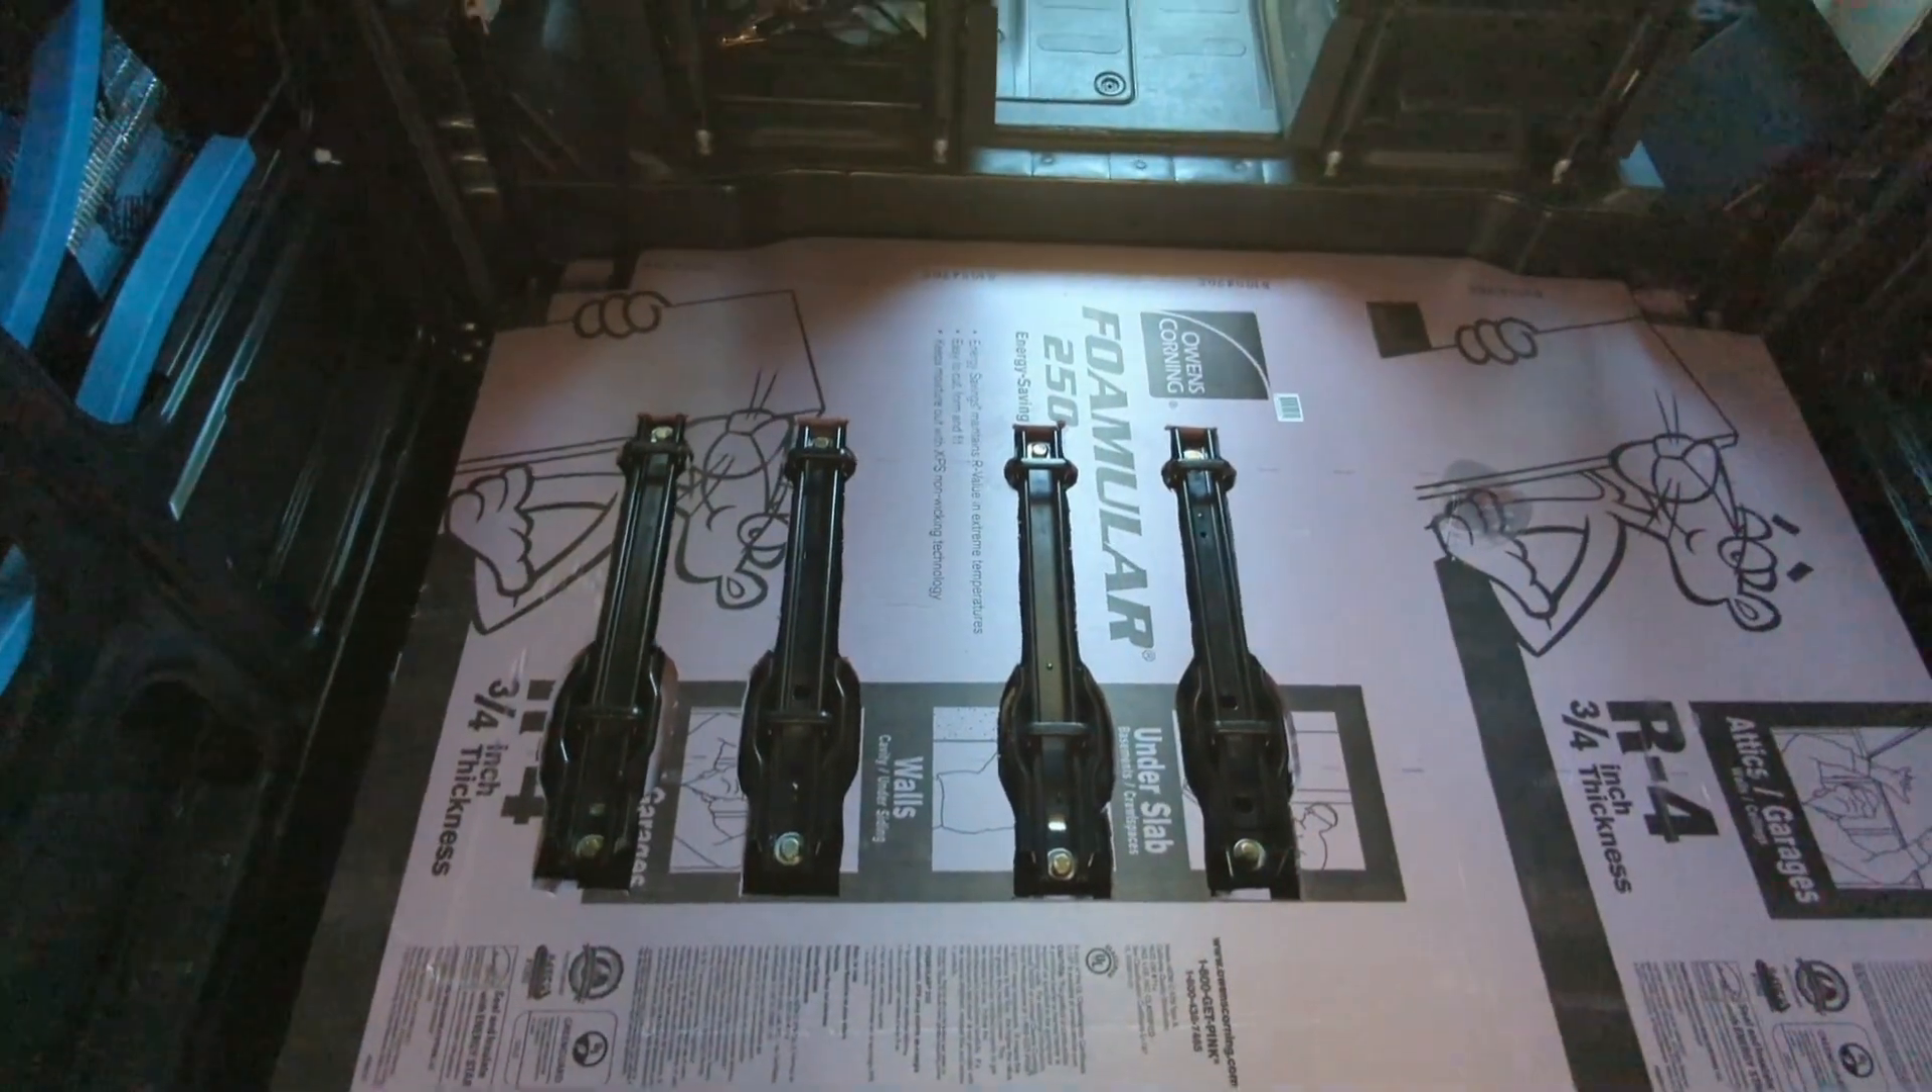Test fitting the front portion of the three quarter inch foam board over the seat tracks. Pretty great fit on the first try.